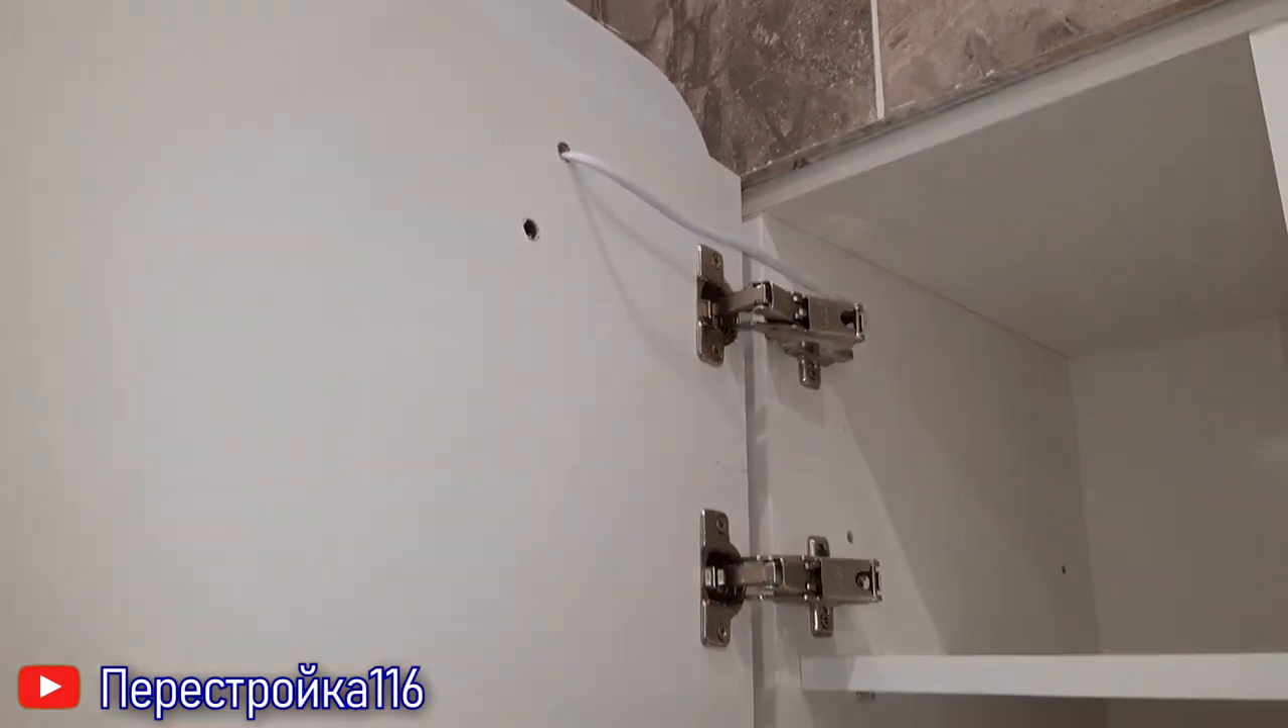Так, вот это у нас провод идет на подсветку. Я его еще не закрепил.